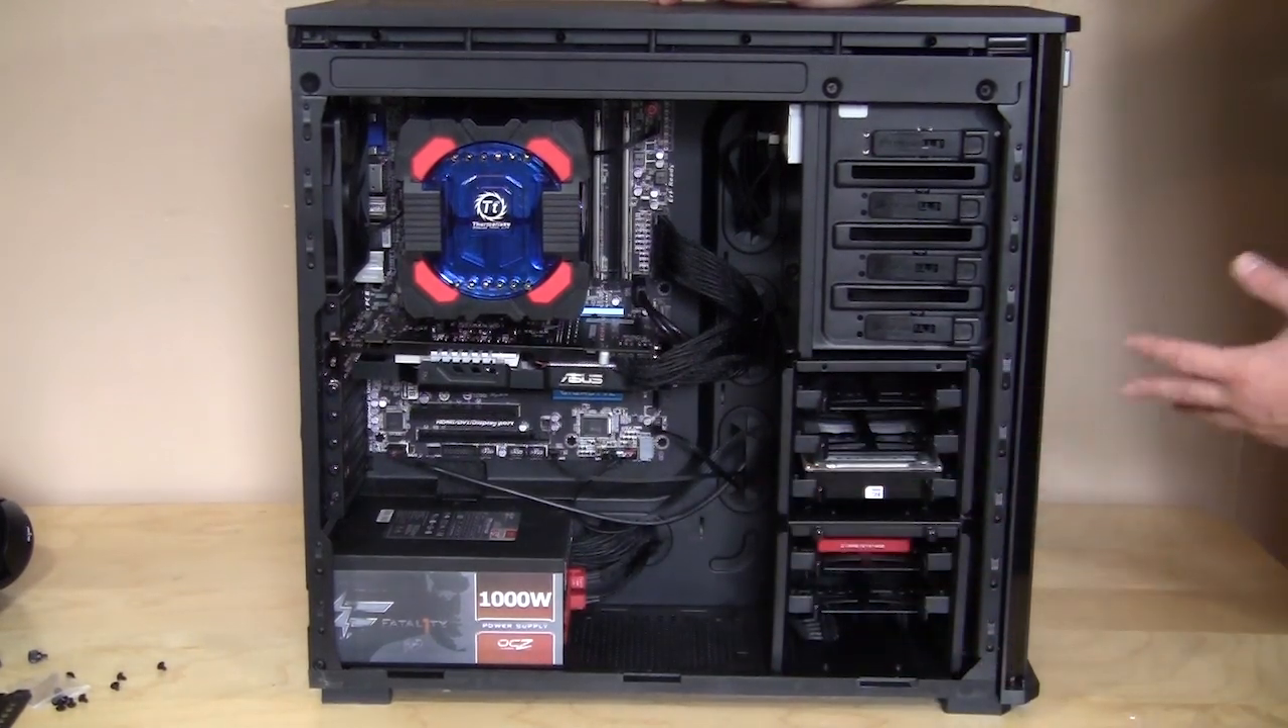Our system is completely installed here You can see that there are hardly any cables really Everything is routed behind the case.